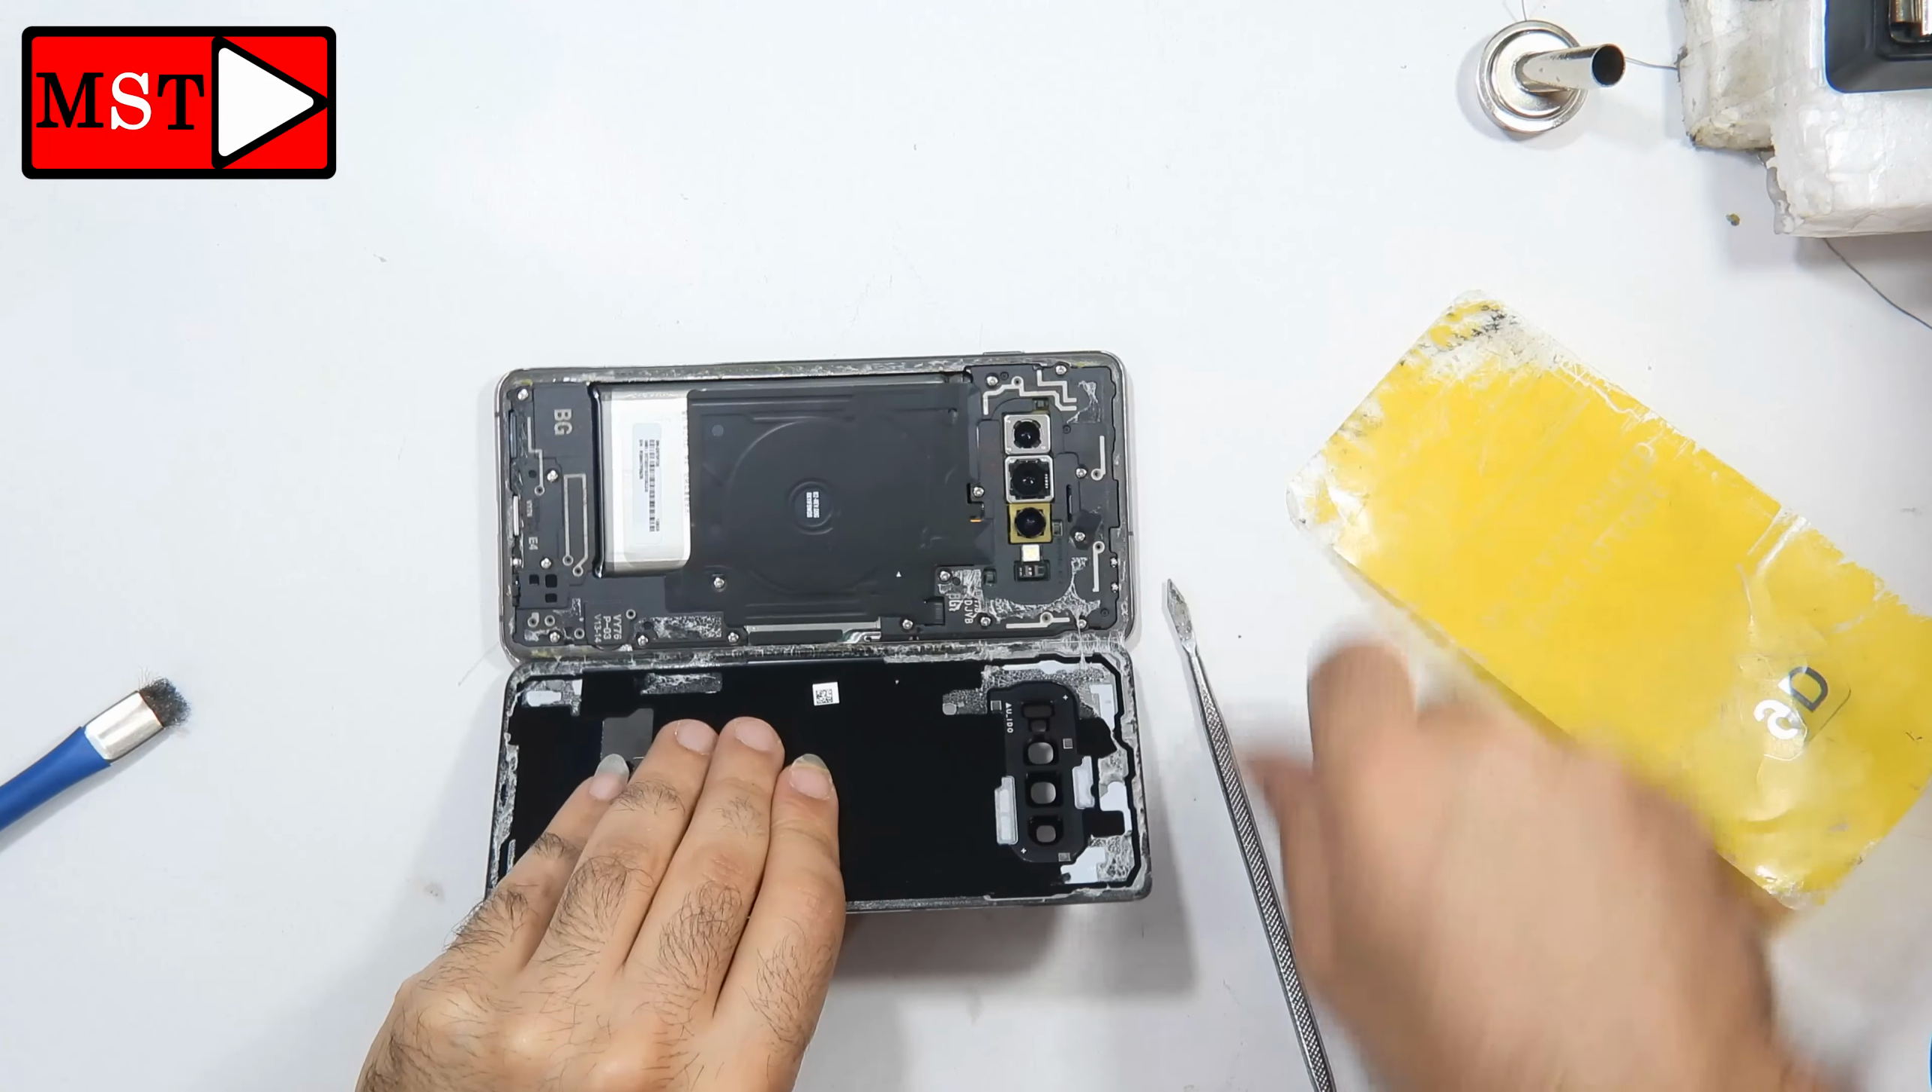Okay, the back has been removed.